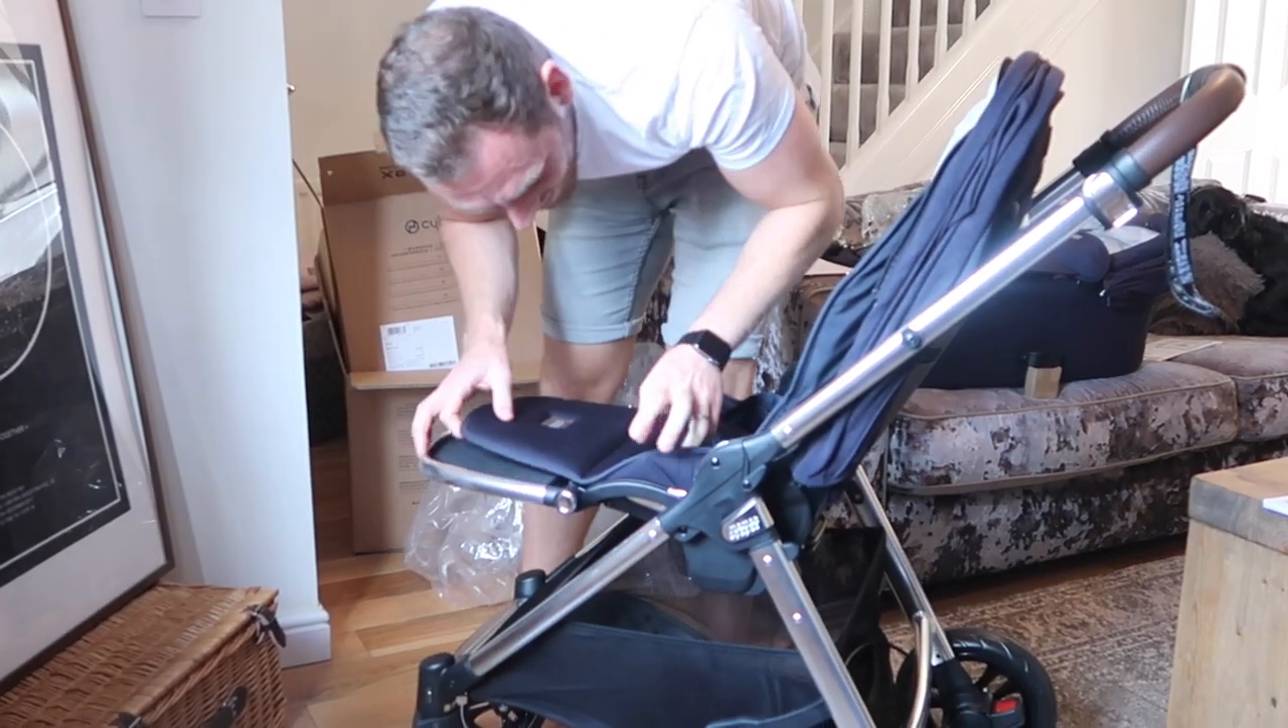So we now have the seat unit up.